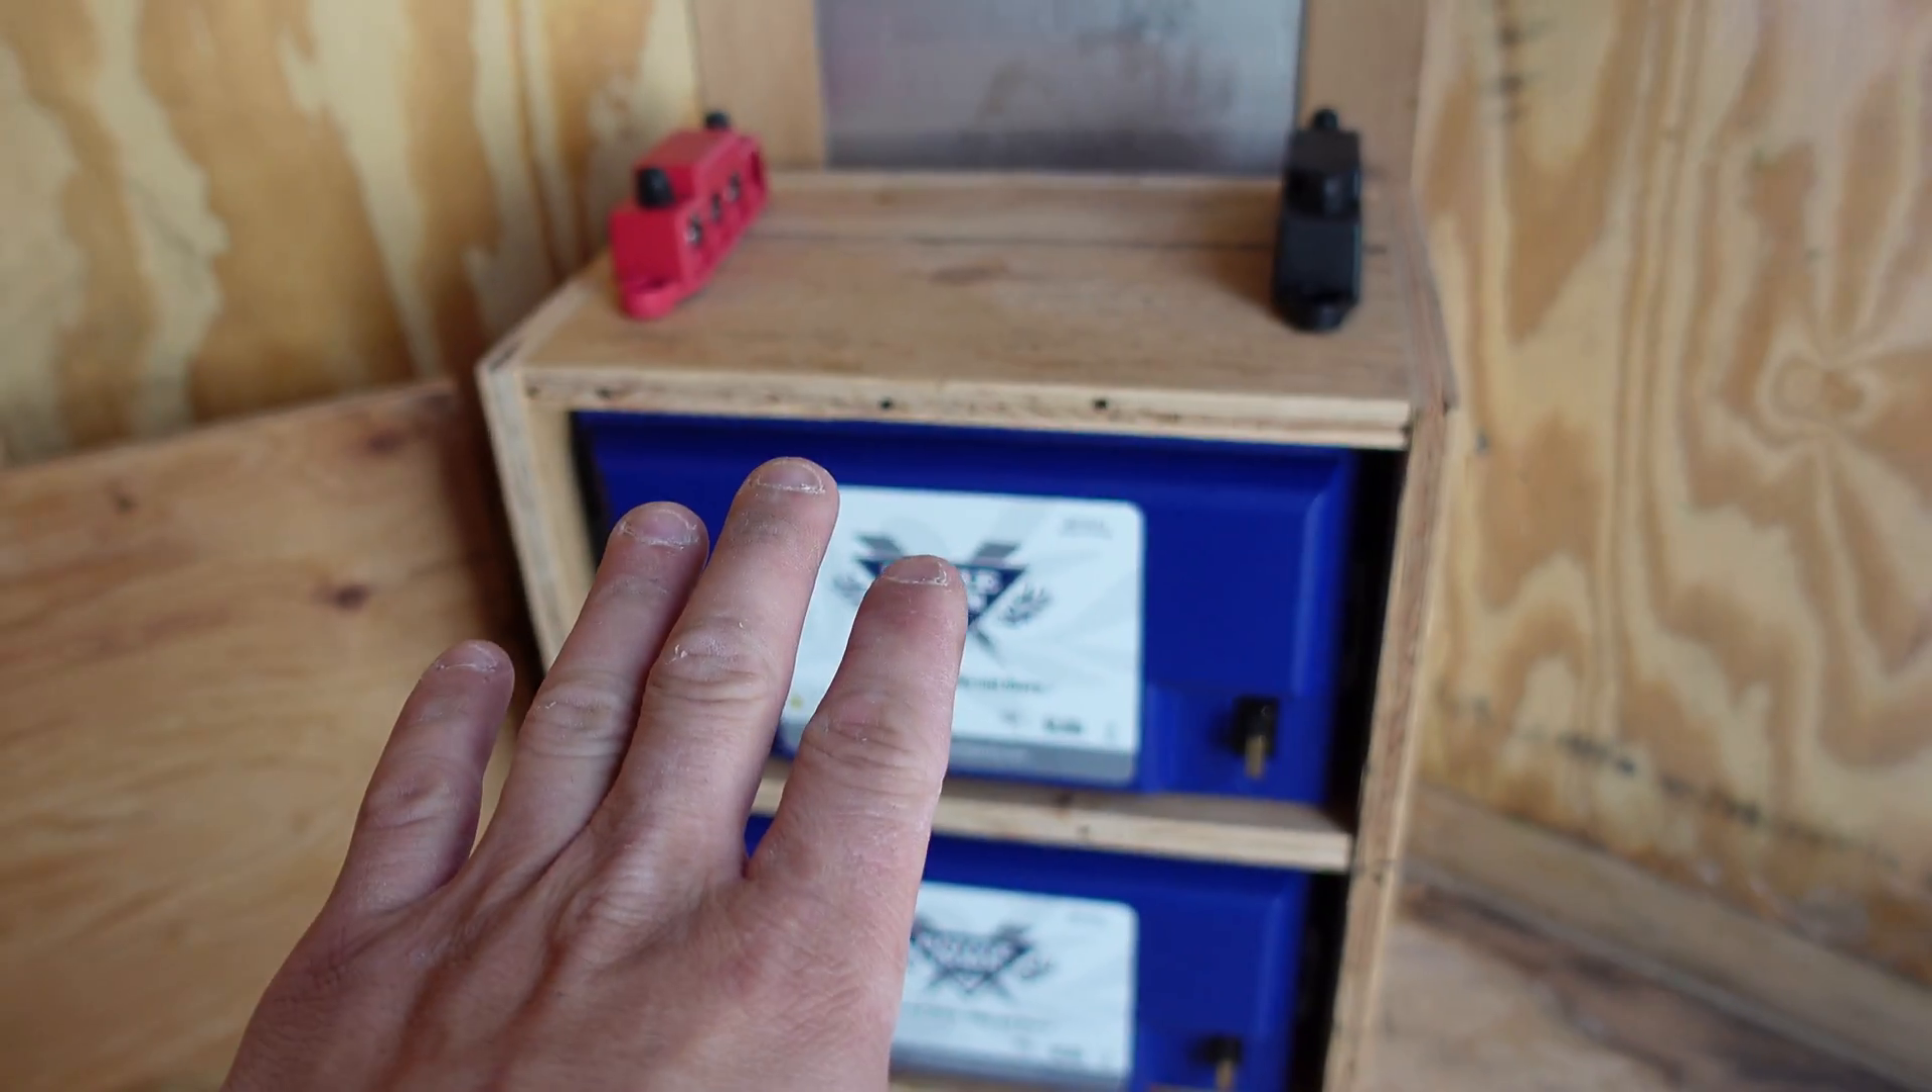All right so we got the box built for the battleborn batteries.